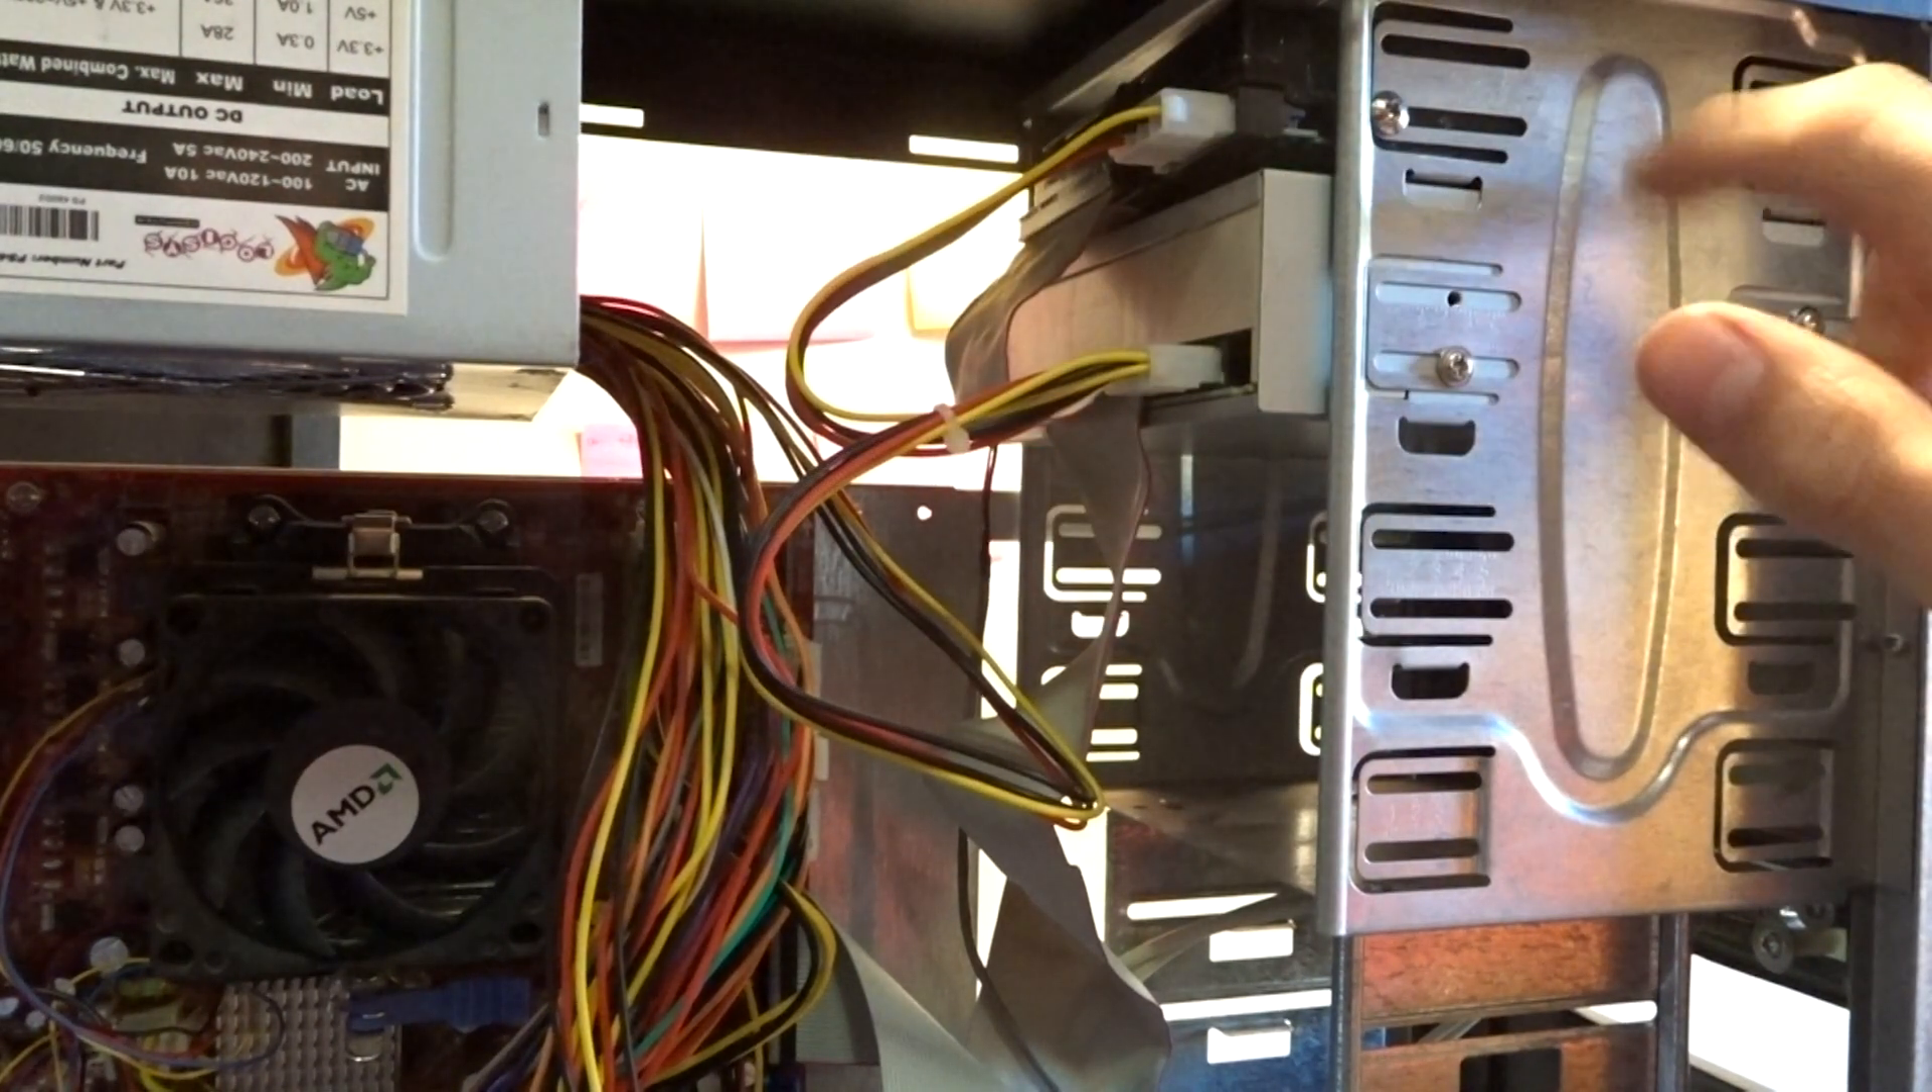All right, so the side panel has been removed.